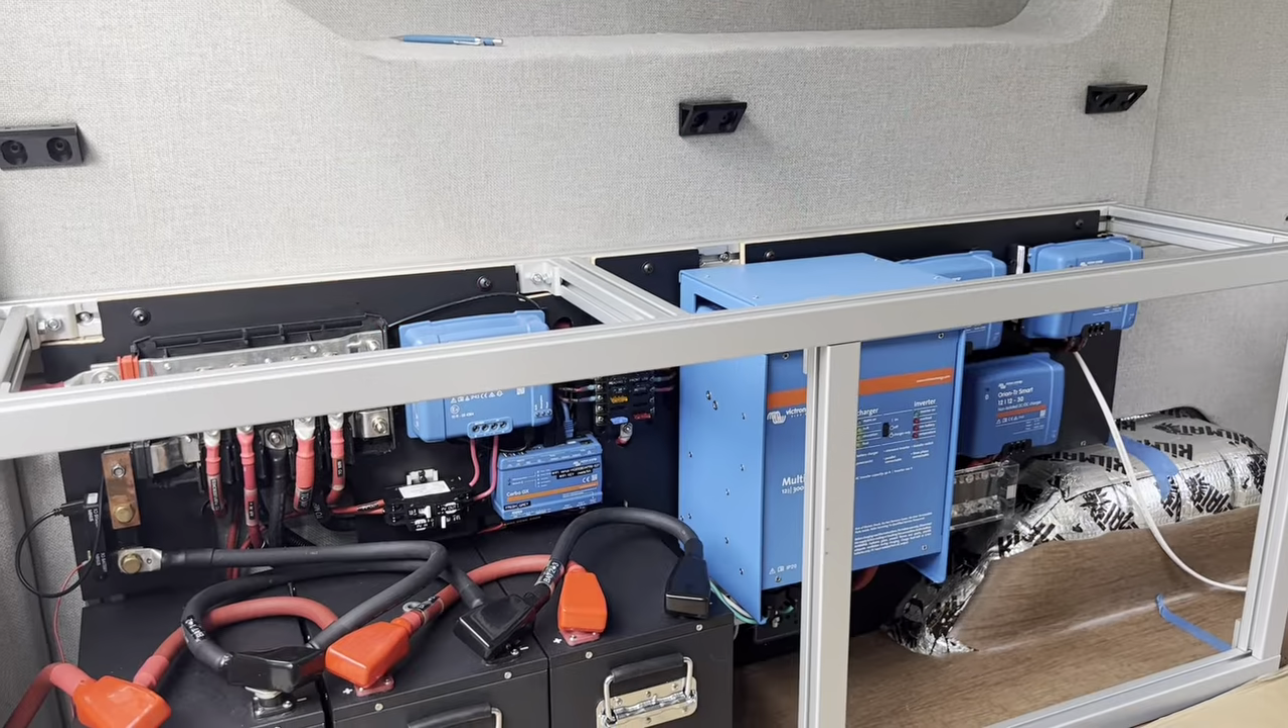So the electrical panel is now installed in the van.